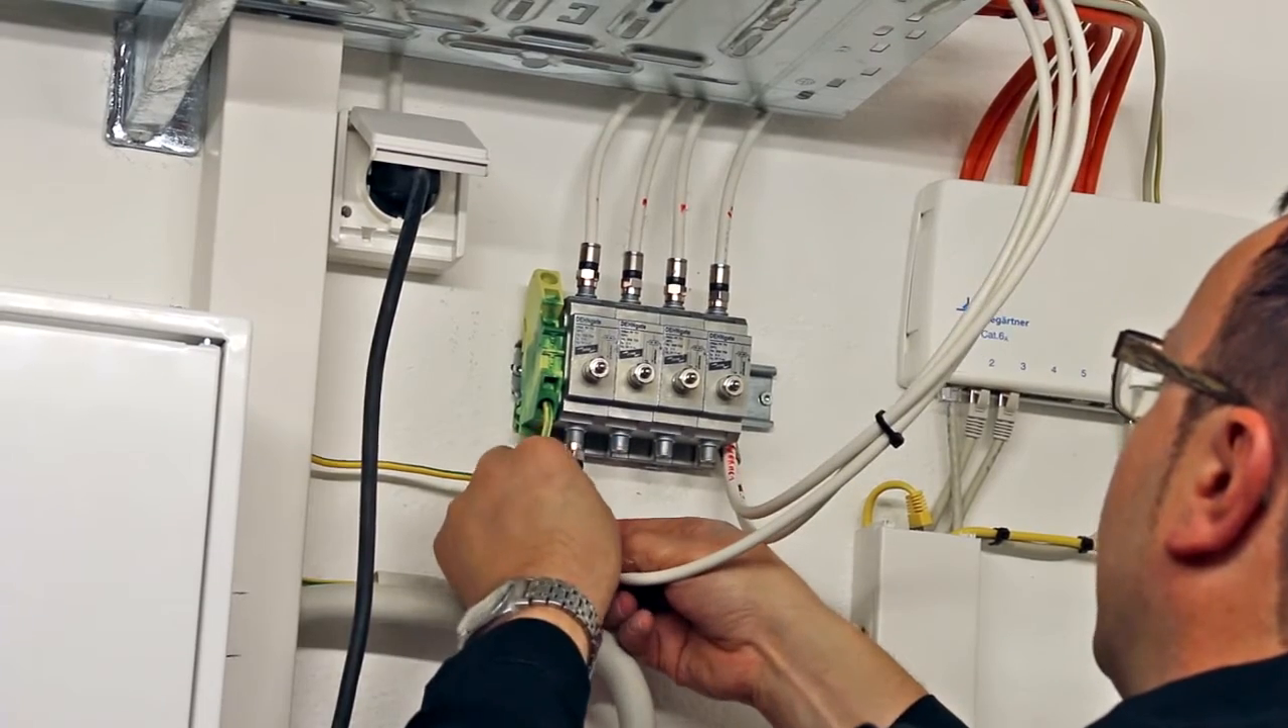Somit sind hier oben nun die 4 Speisekabel der Satellitenschüssel aufgelegt.